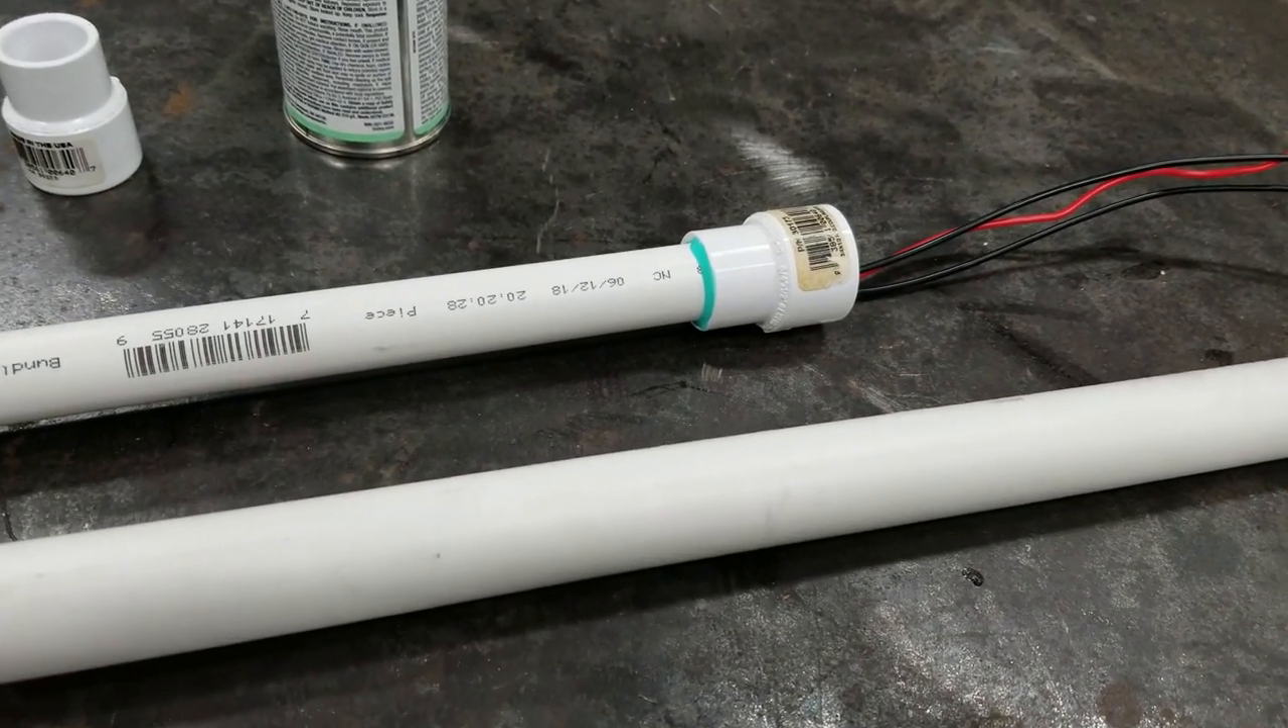Okay, I got my first half inch to three quarter fitting on.